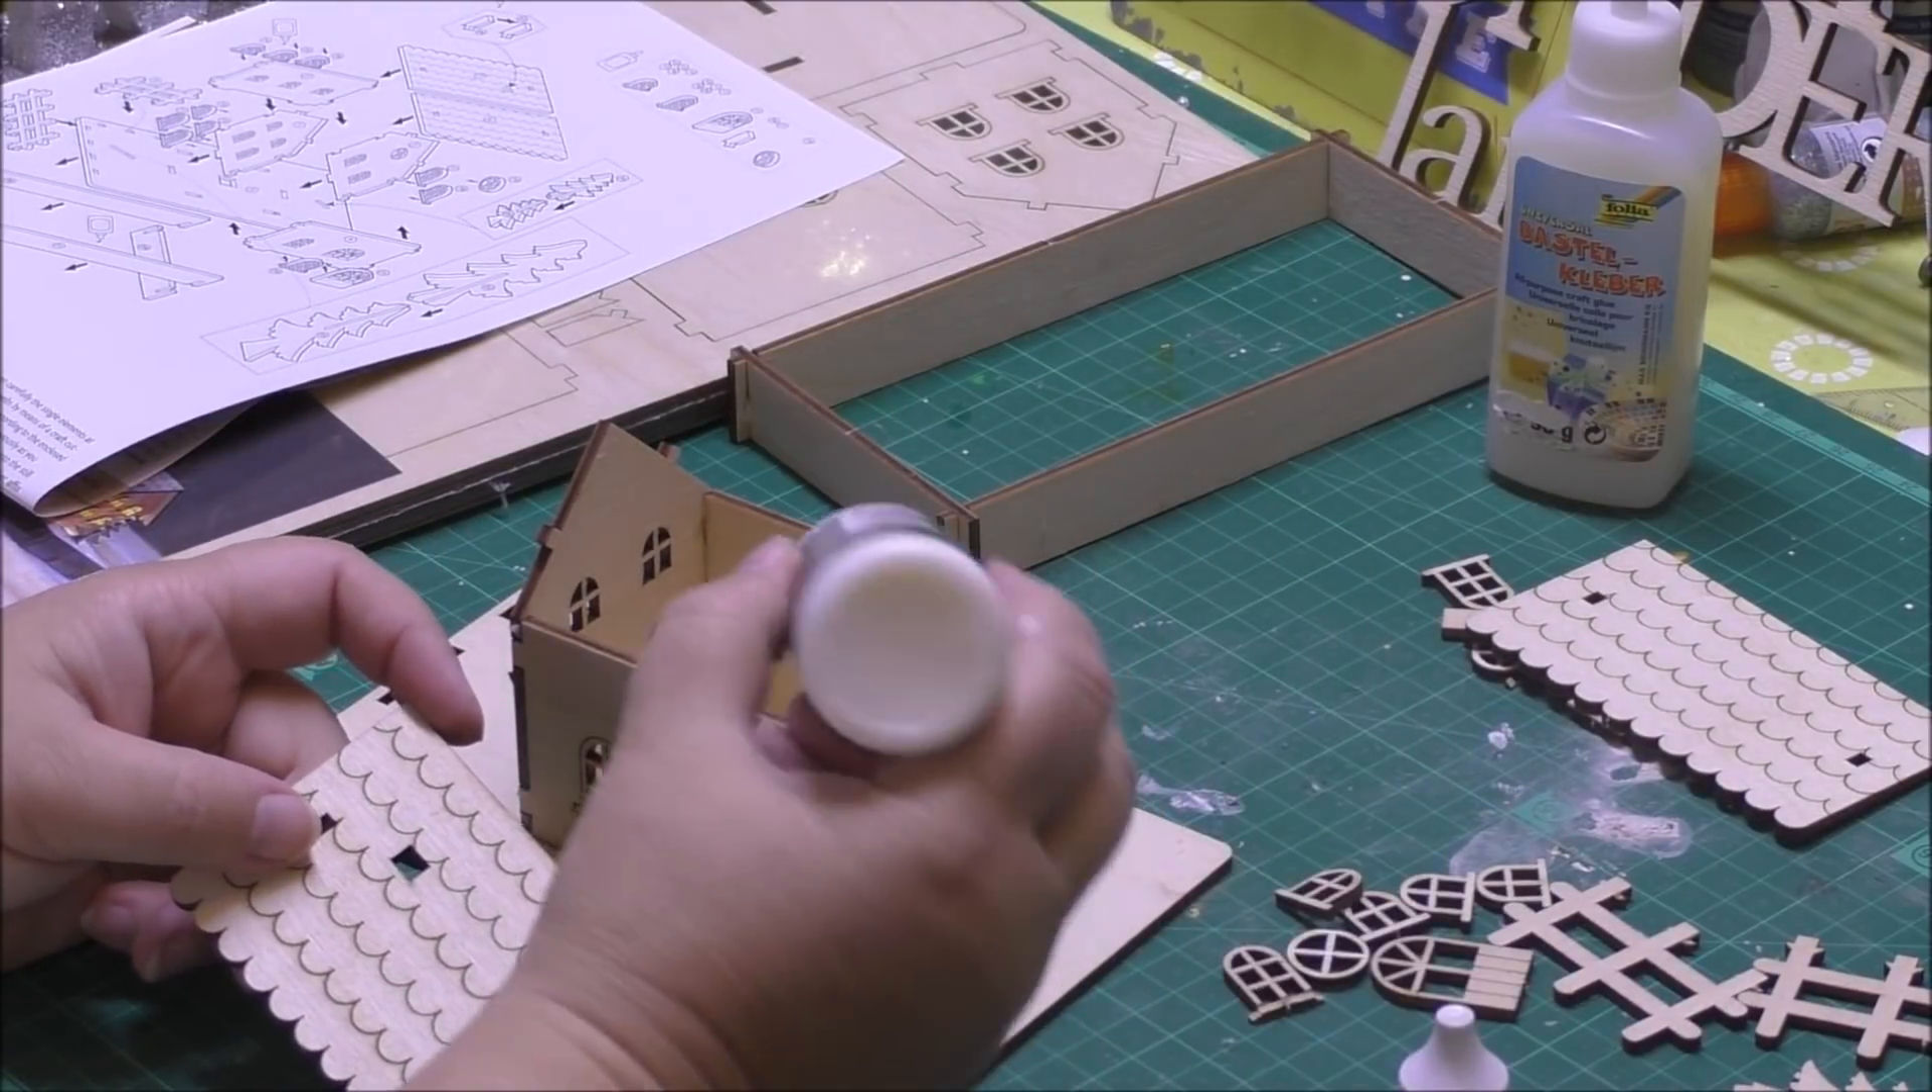Ich habe dann jetzt hier die ersten teile schon mal zusammengesteckt ein bisschen kleber mit dran und jetzt kommt noch das dach.